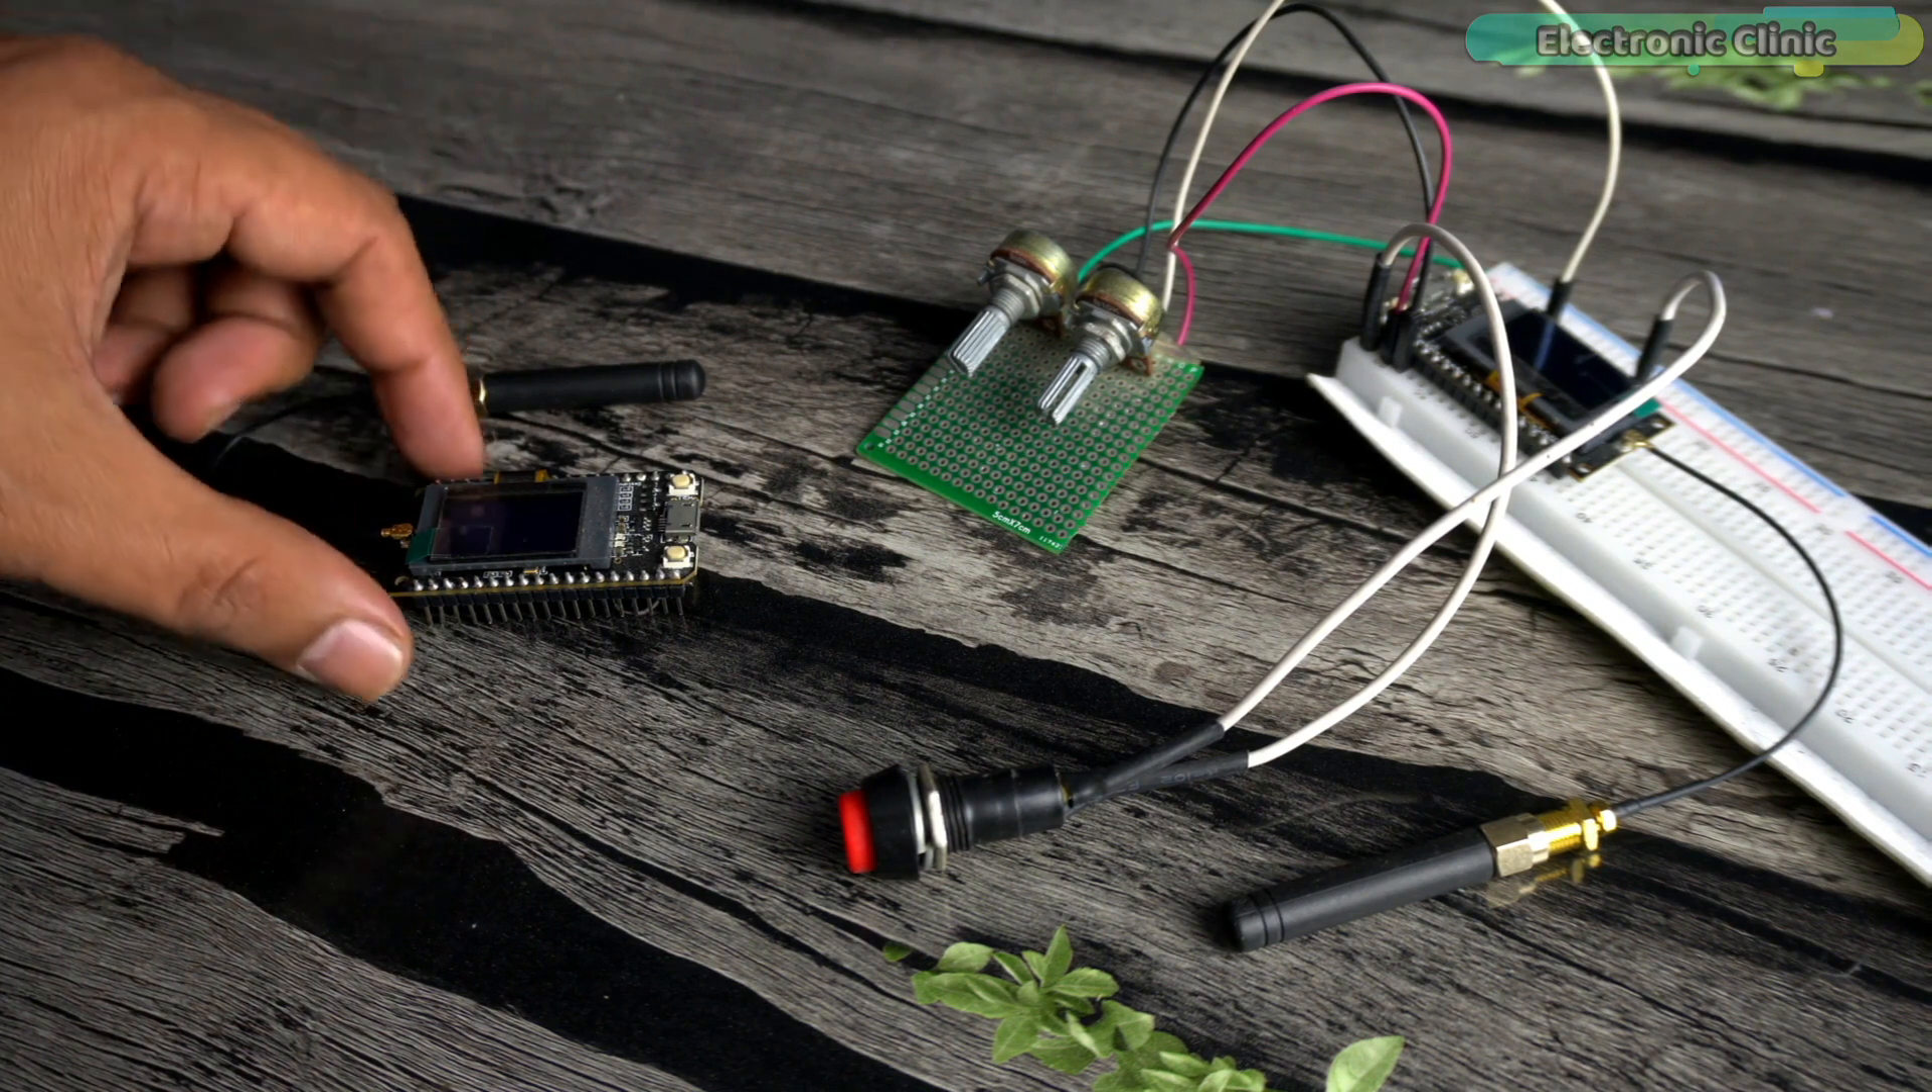But as you can see I have not connected an LED on the receiver side because my other breadboard just disappeared.